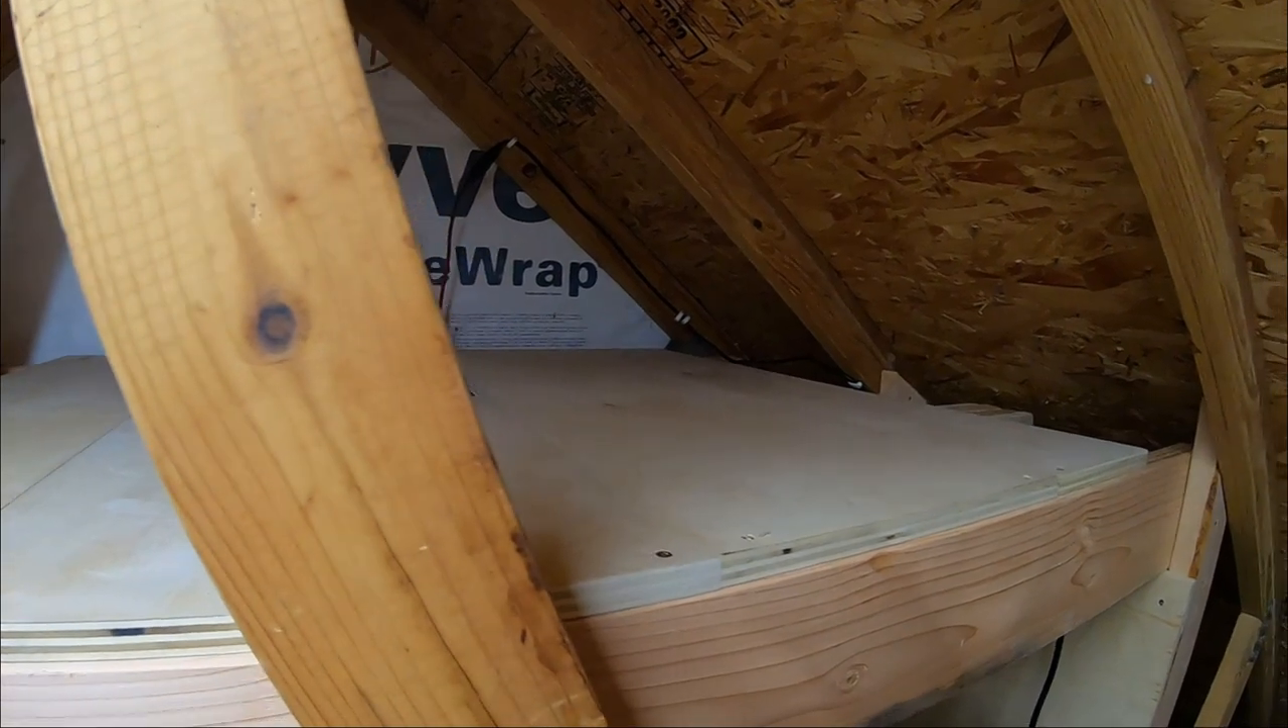Okay, you got that part complete. I put that 2x6 on the front and then added in a couple of 2x4s and these leftover birch plywood pieces to create this shelf.